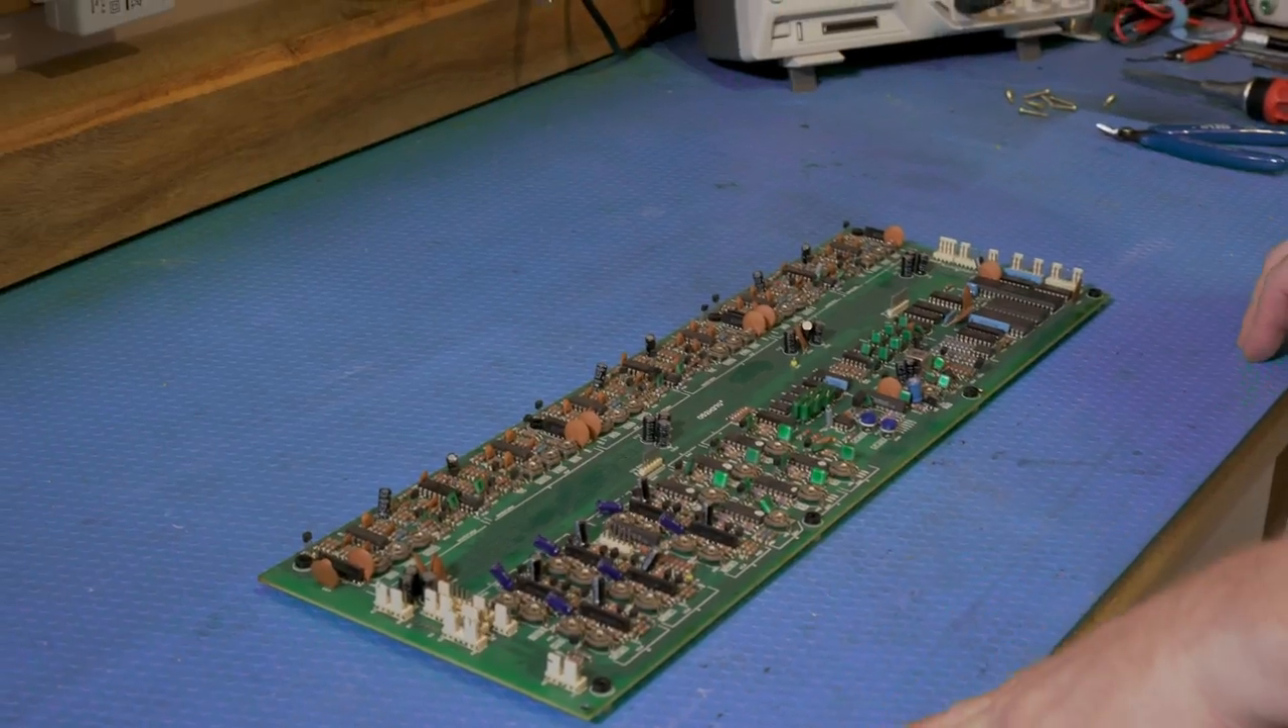All right so we've got the the voice board removed from the Juno 6 and just wanted to go over it a bit here.